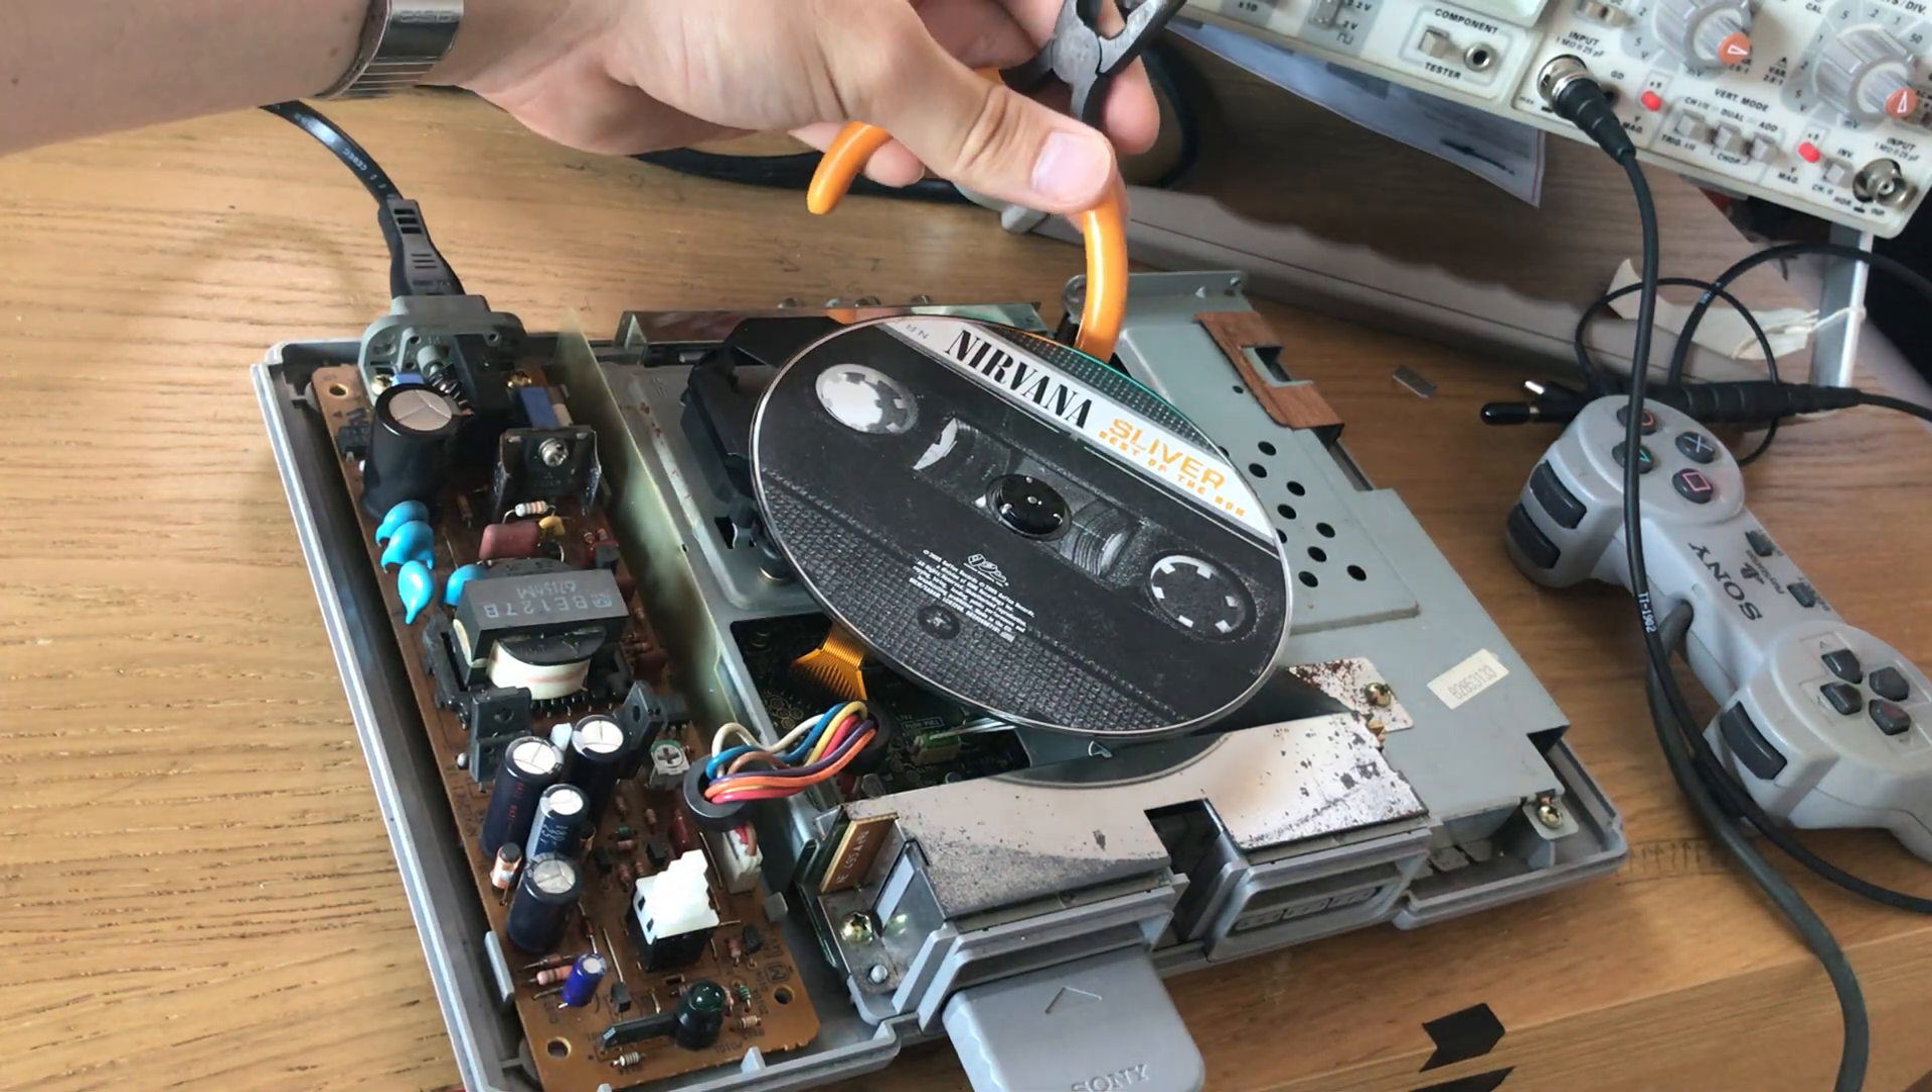Obviously i've taken off the lid entirely so we're gonna have to fool this into thinking there's a lid on there and i like to put something just to weigh down that switch.